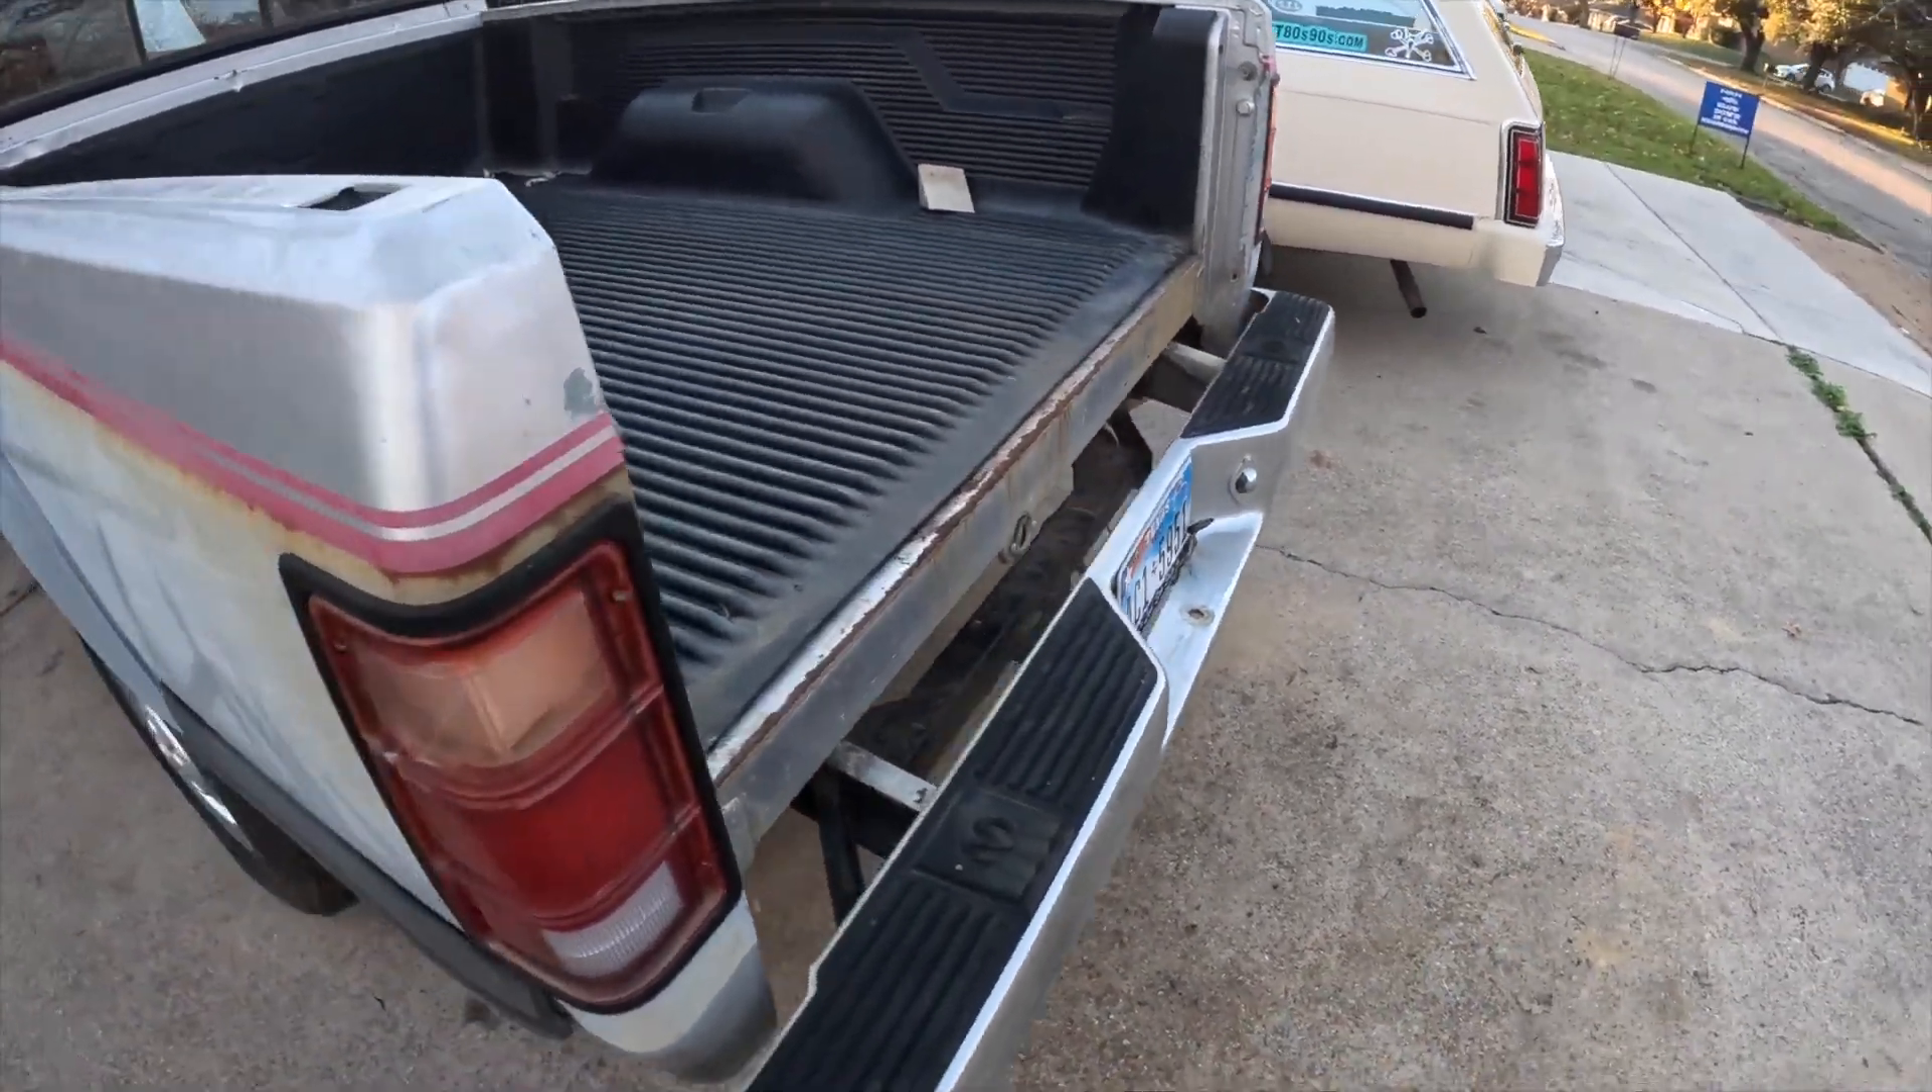It's been a day but it's back together pretty much I still have to put the tailgate on but let's see if this thing fires up and if it will idle.